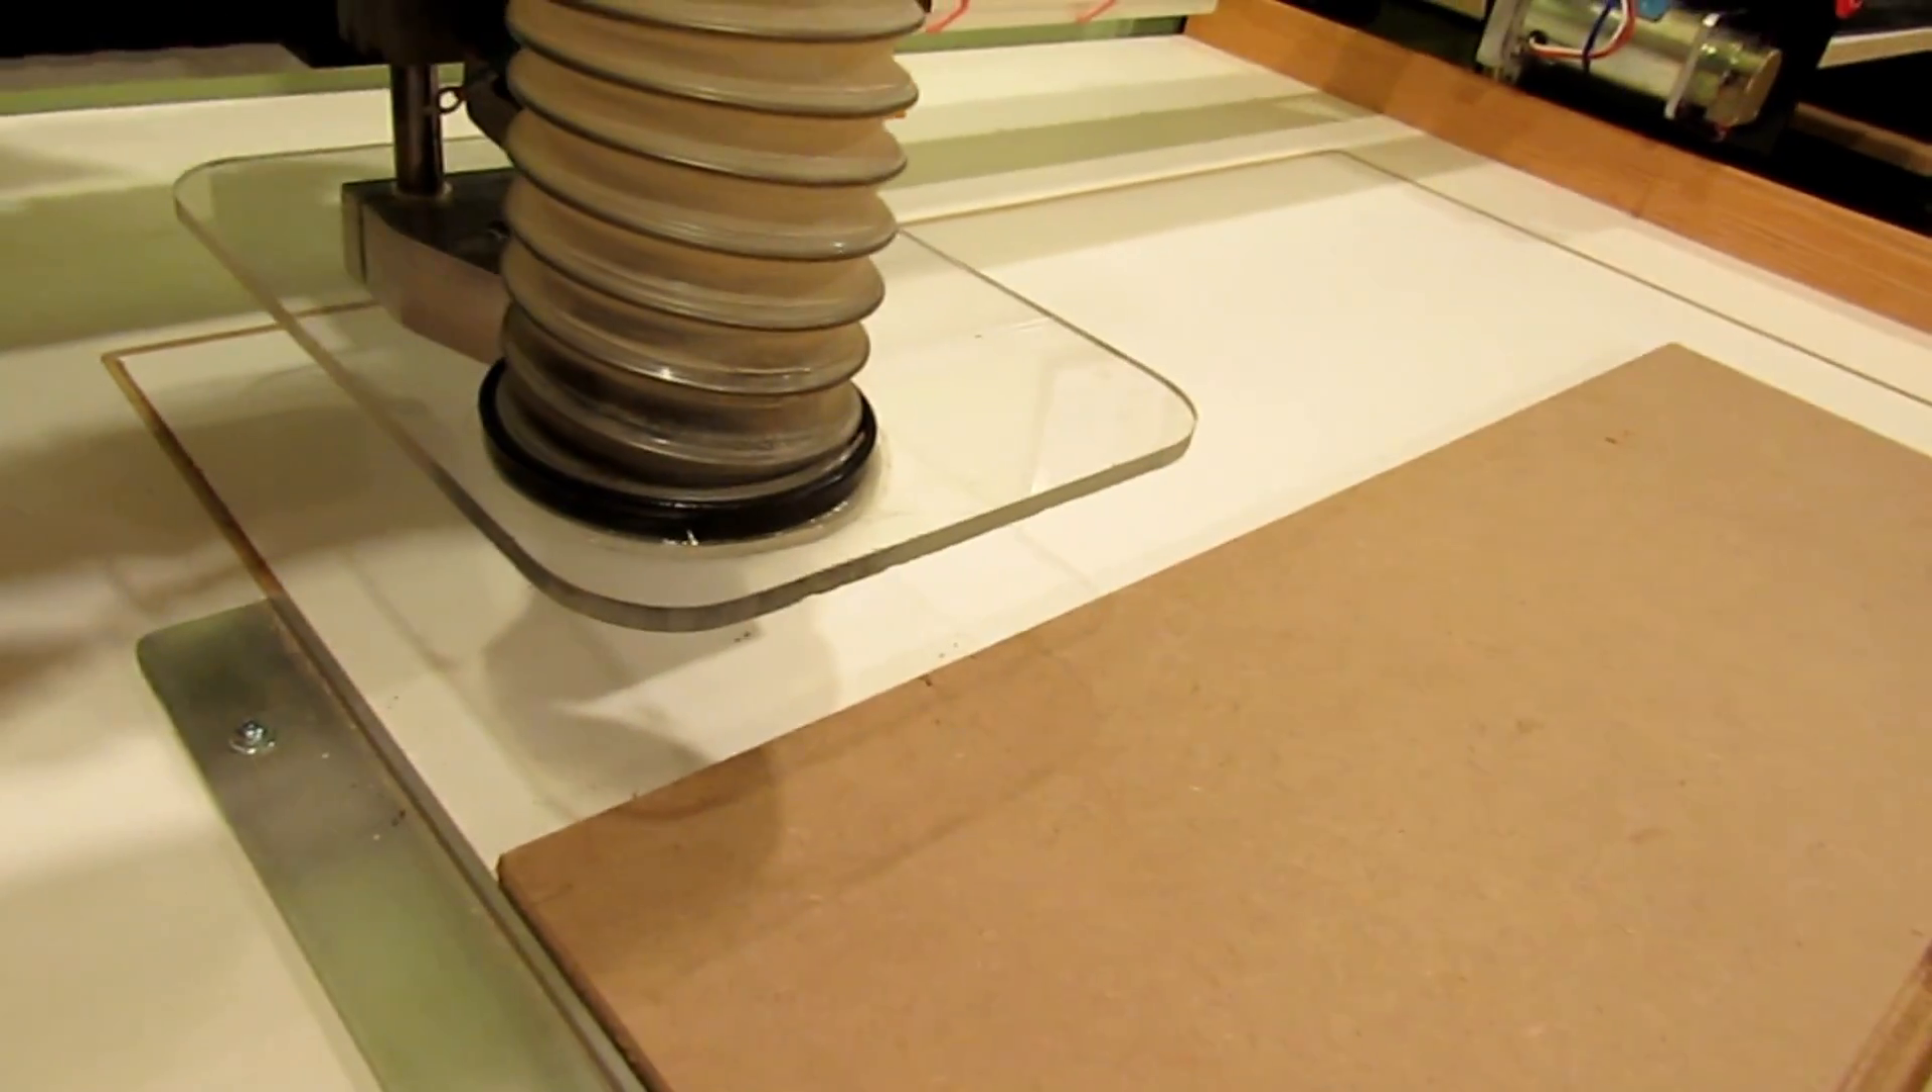I've got the clear plastic shield started I still have to find some brushes that go on it.